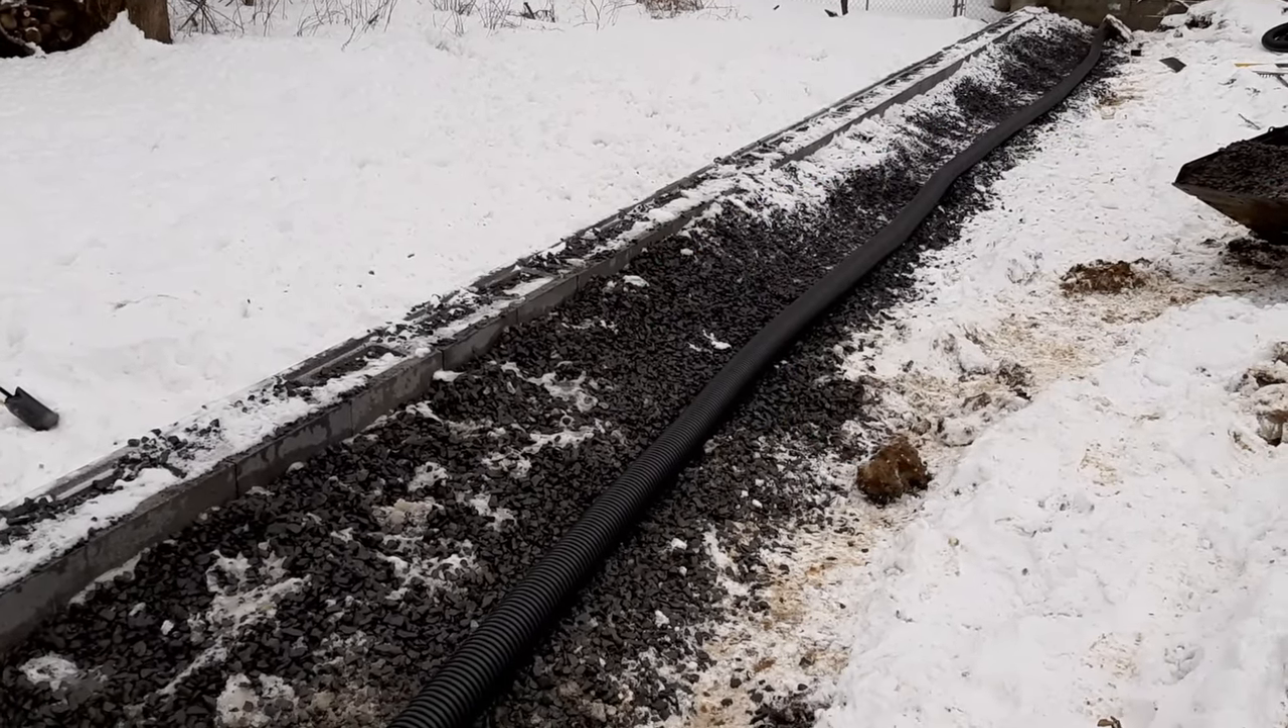The final part of our drainage system is in. This pipe right here is called the heel drain.